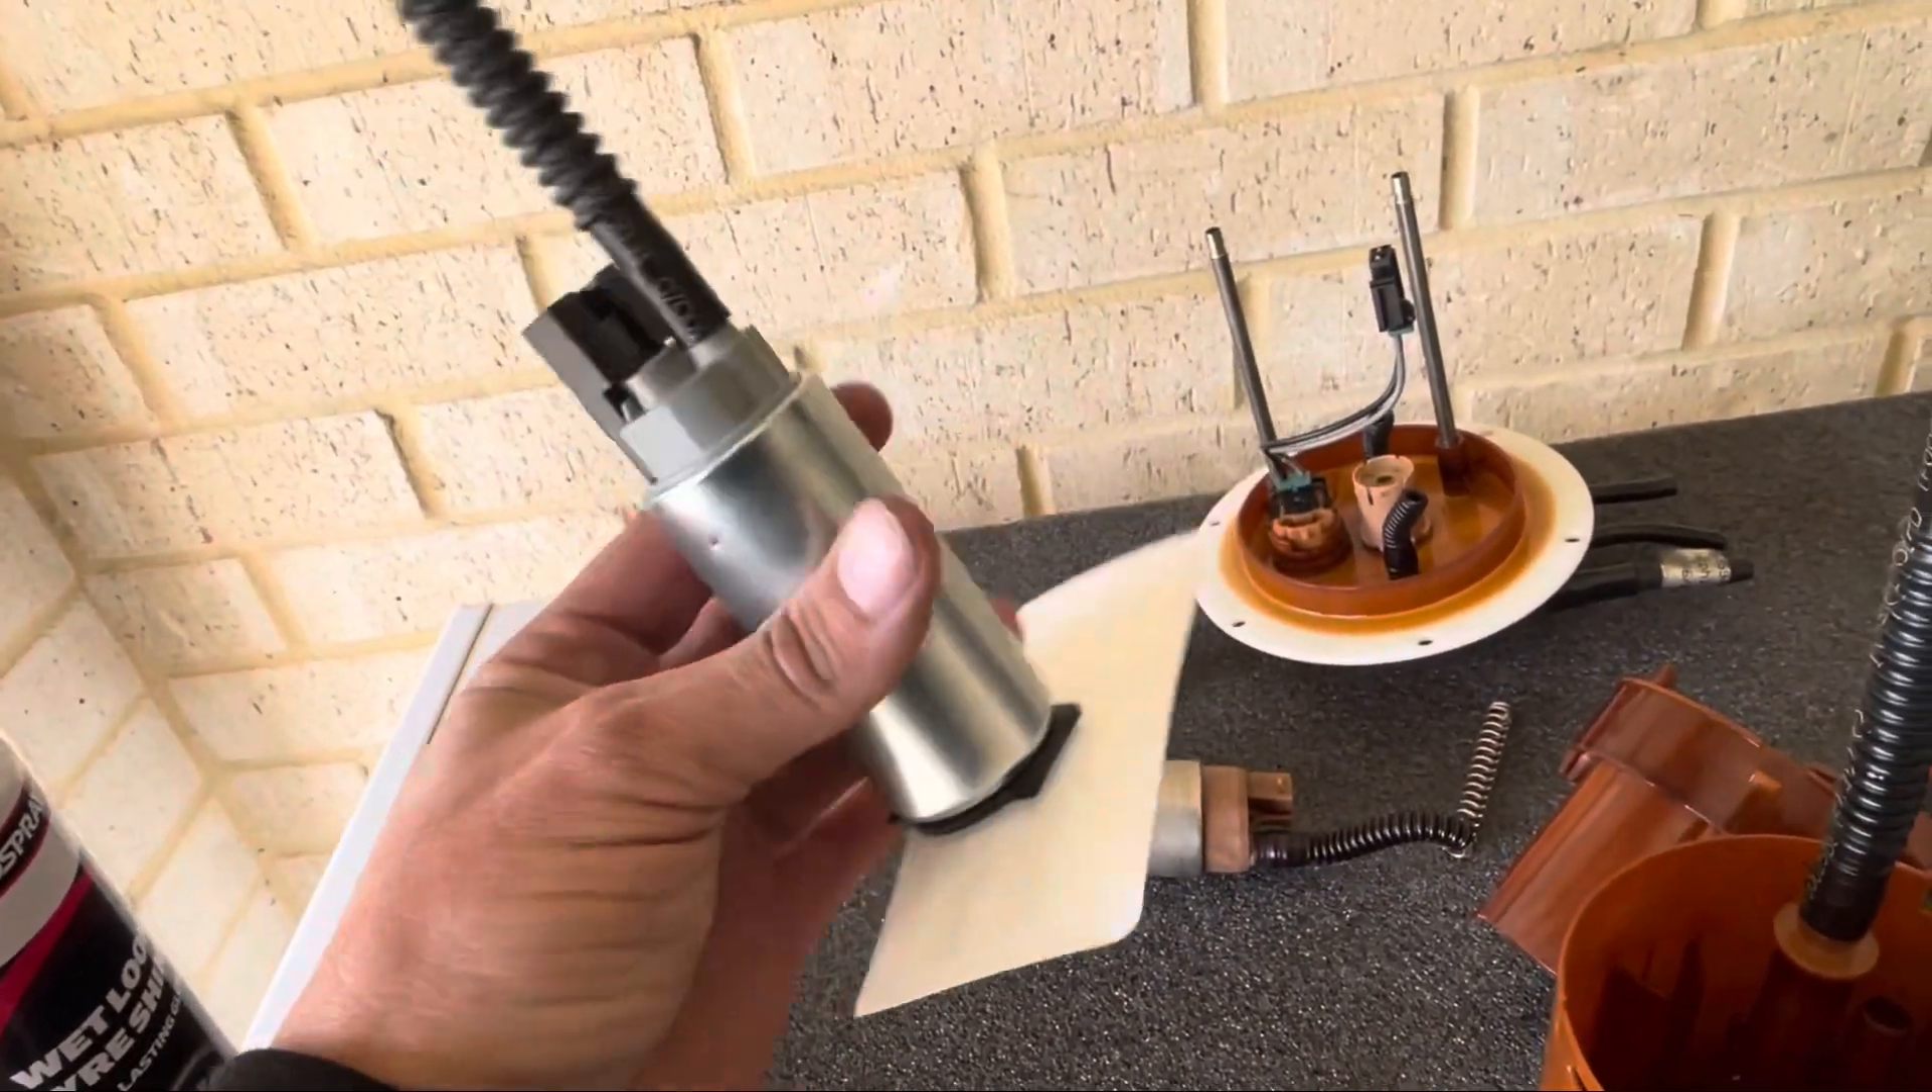I've also put the filter on the bottom of the pump so that's ready to slide in.